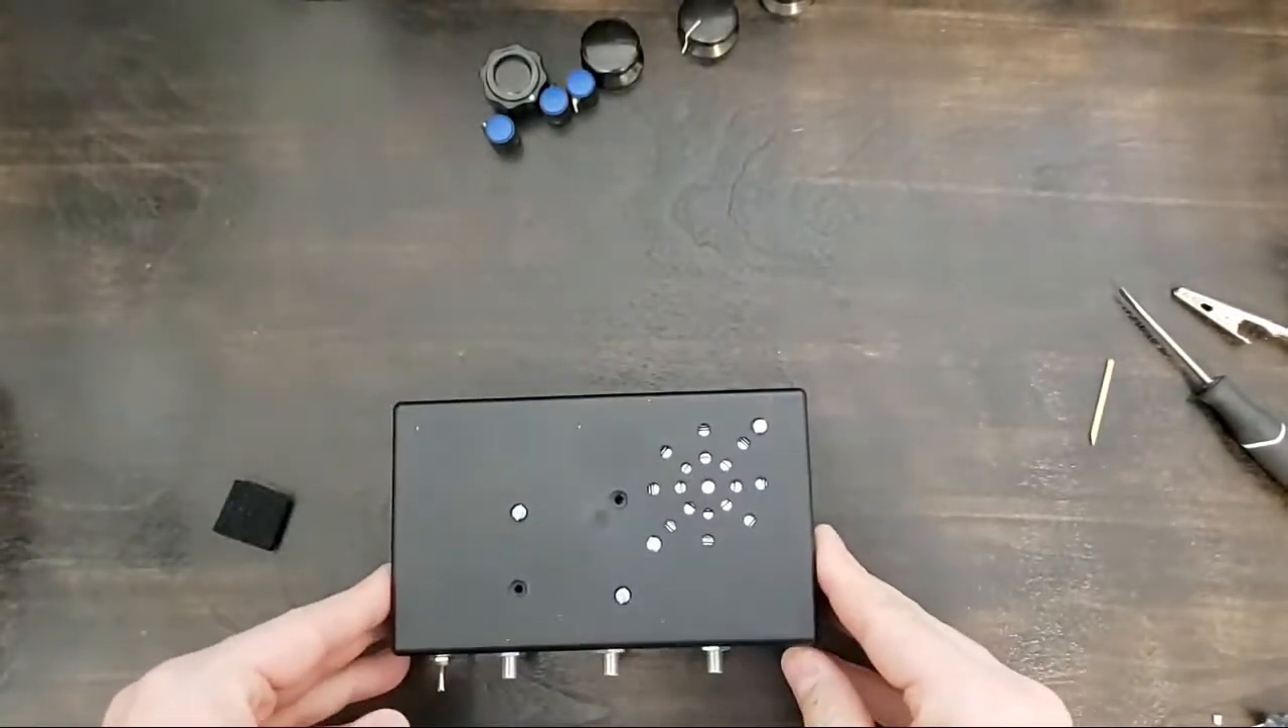We haven't put knobs on yet.